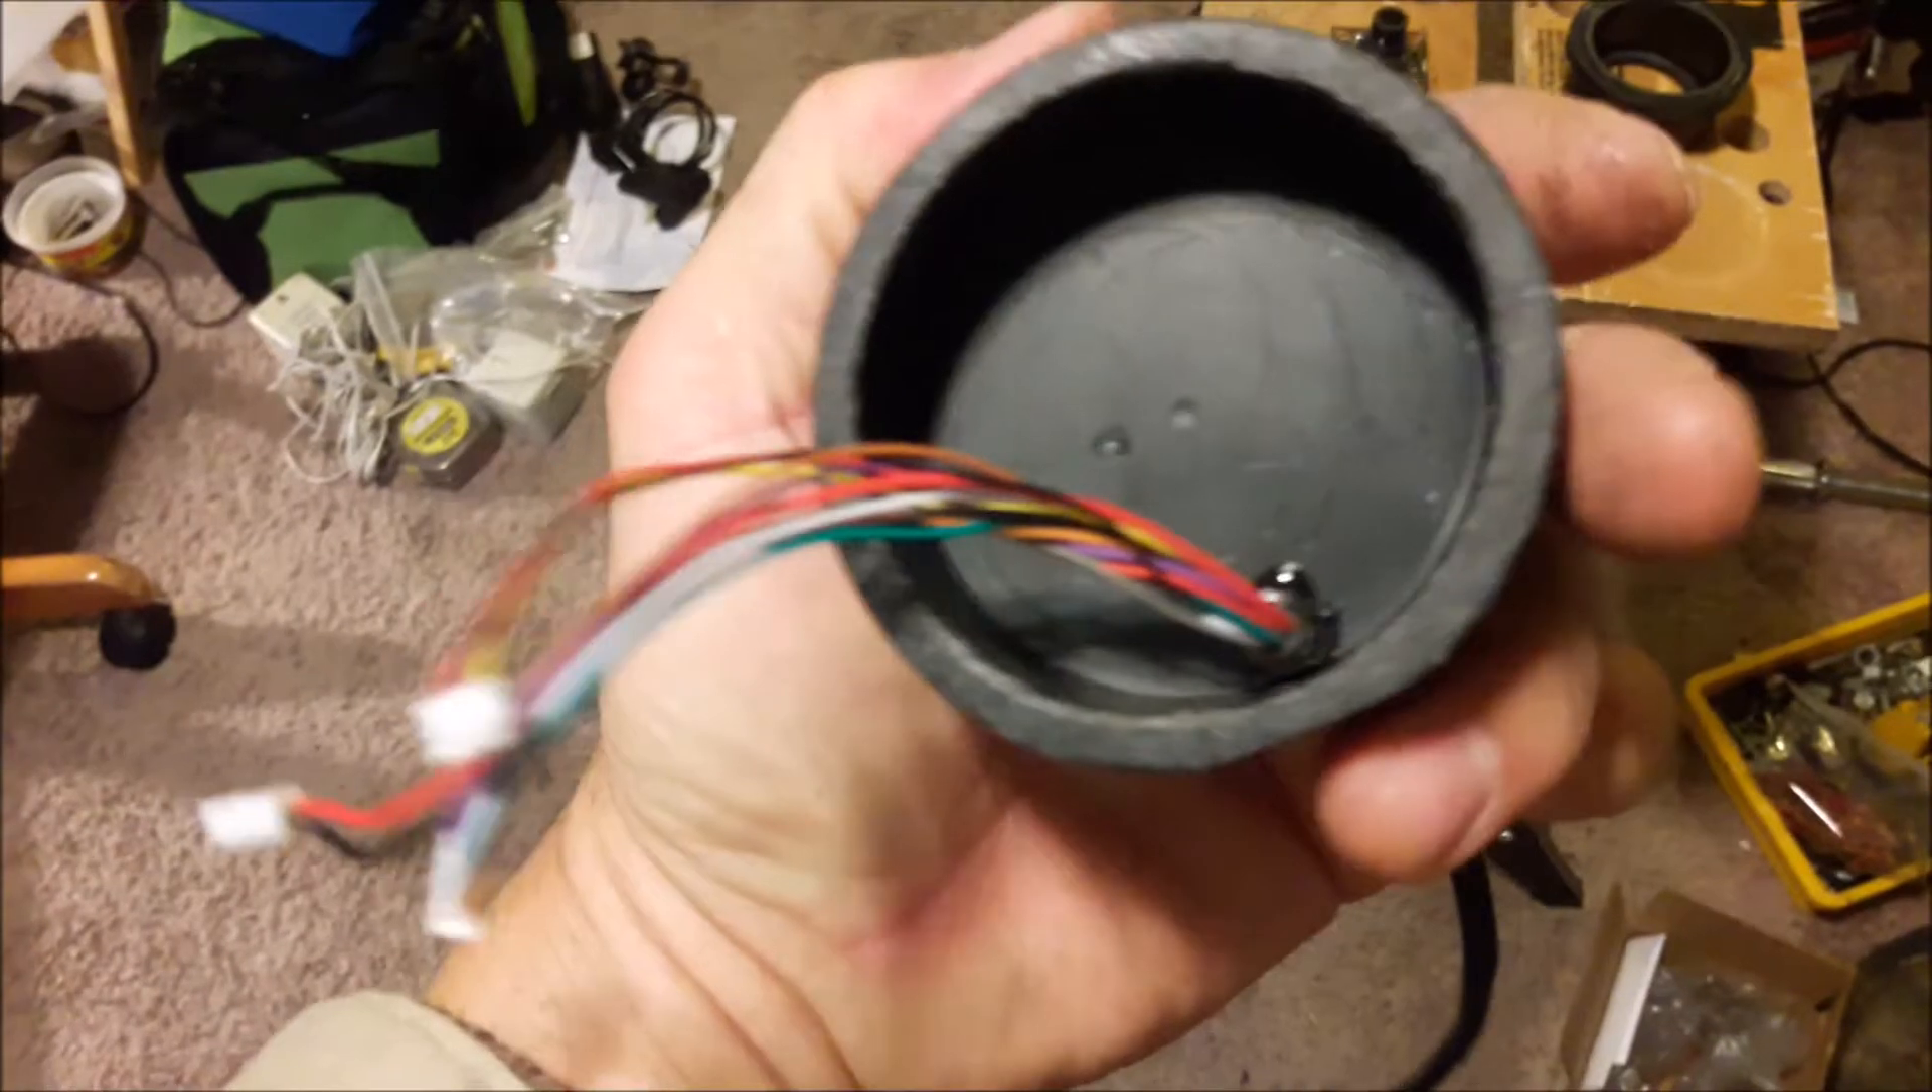I got the cable running through a cap and then I used the ABS that goes inside the two-inch cap.